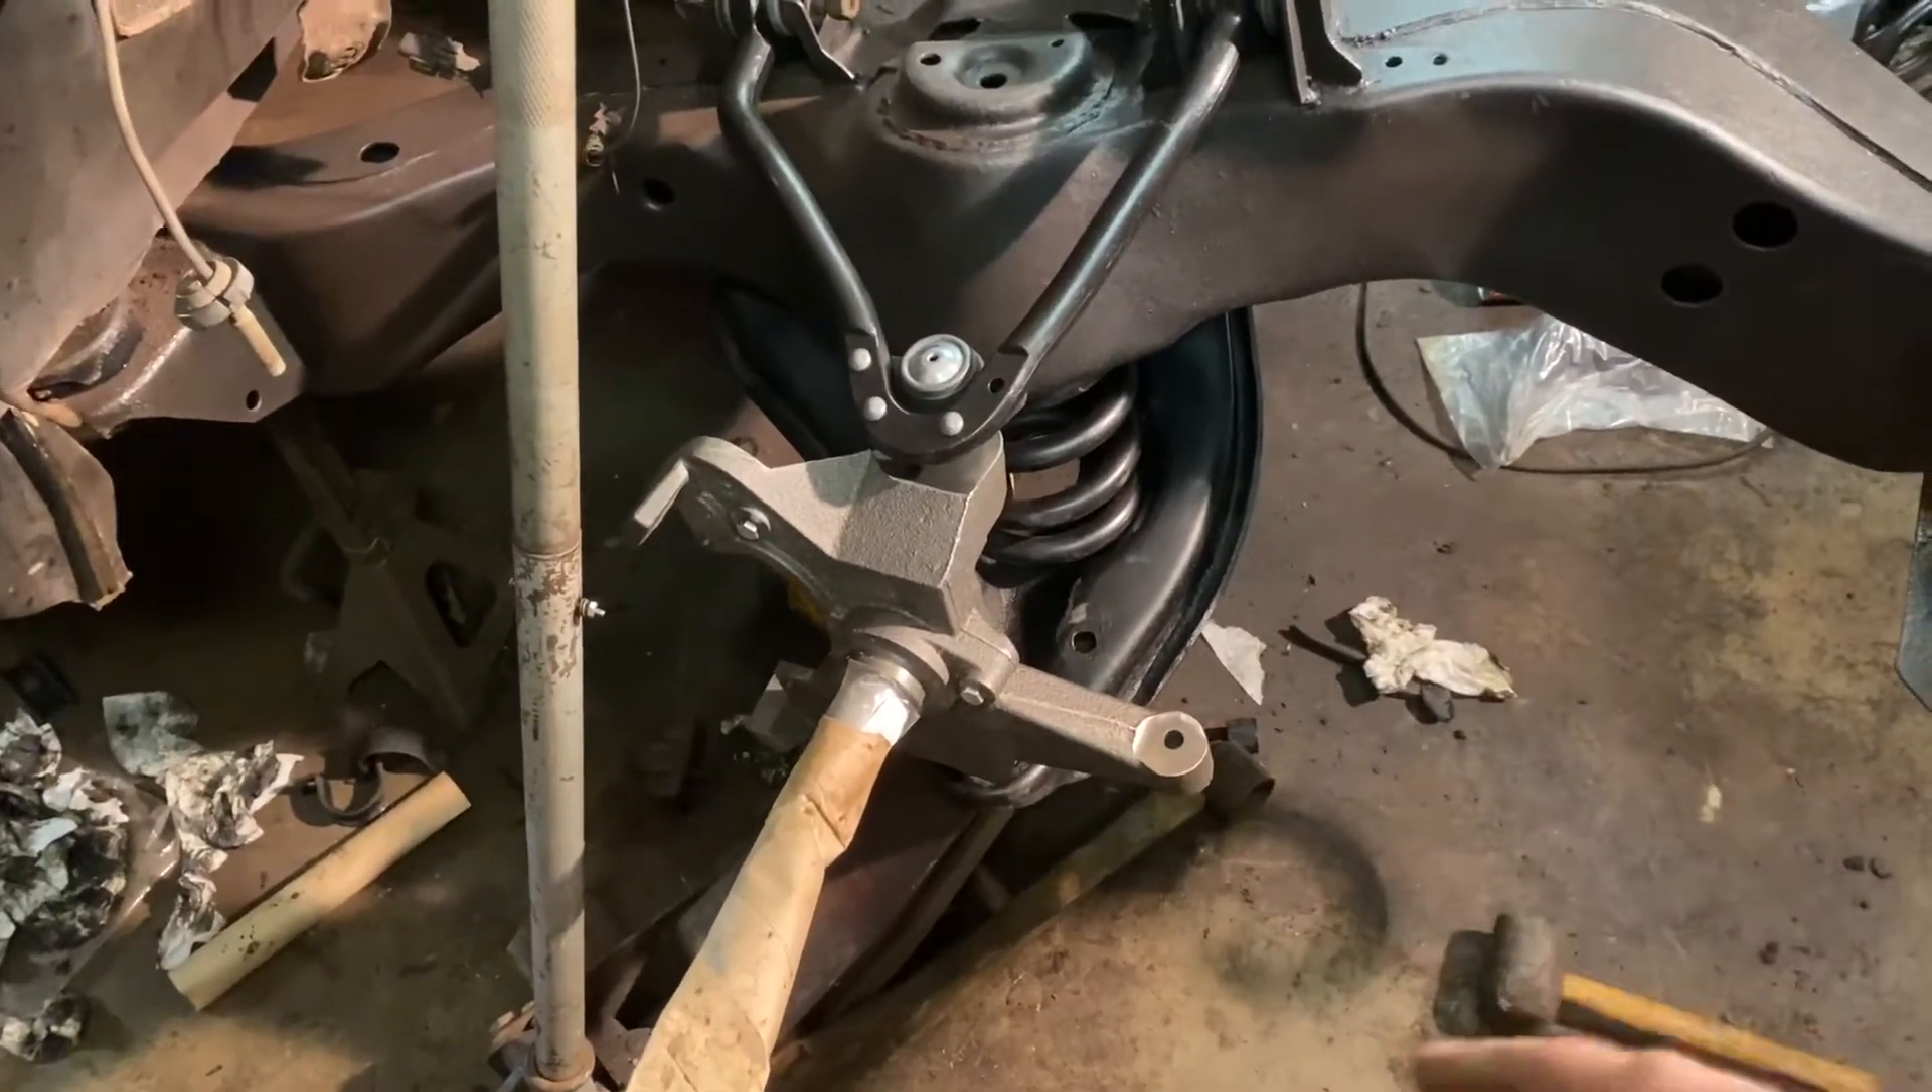But right now we got the spring the control arms and spindles on which is a big start to making this a functioning truck again.